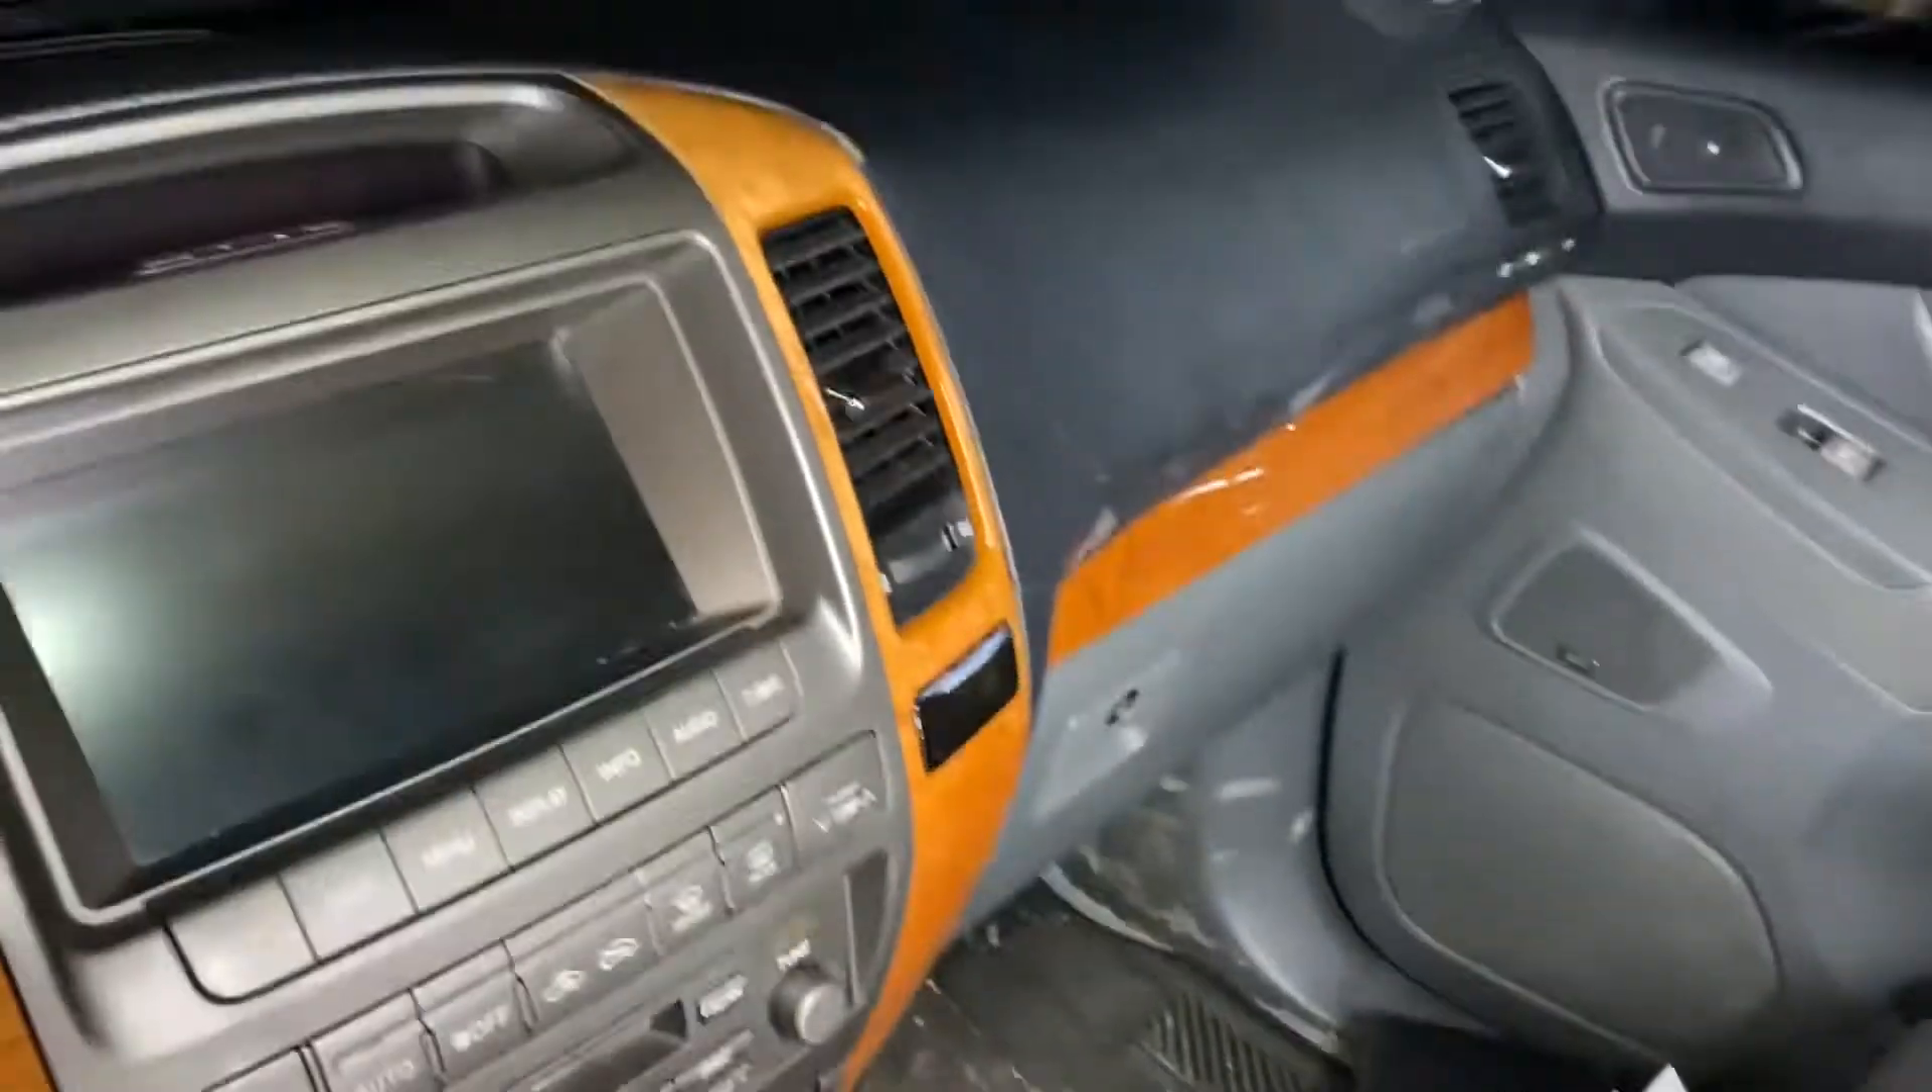But there you have it. Radio is all back together.